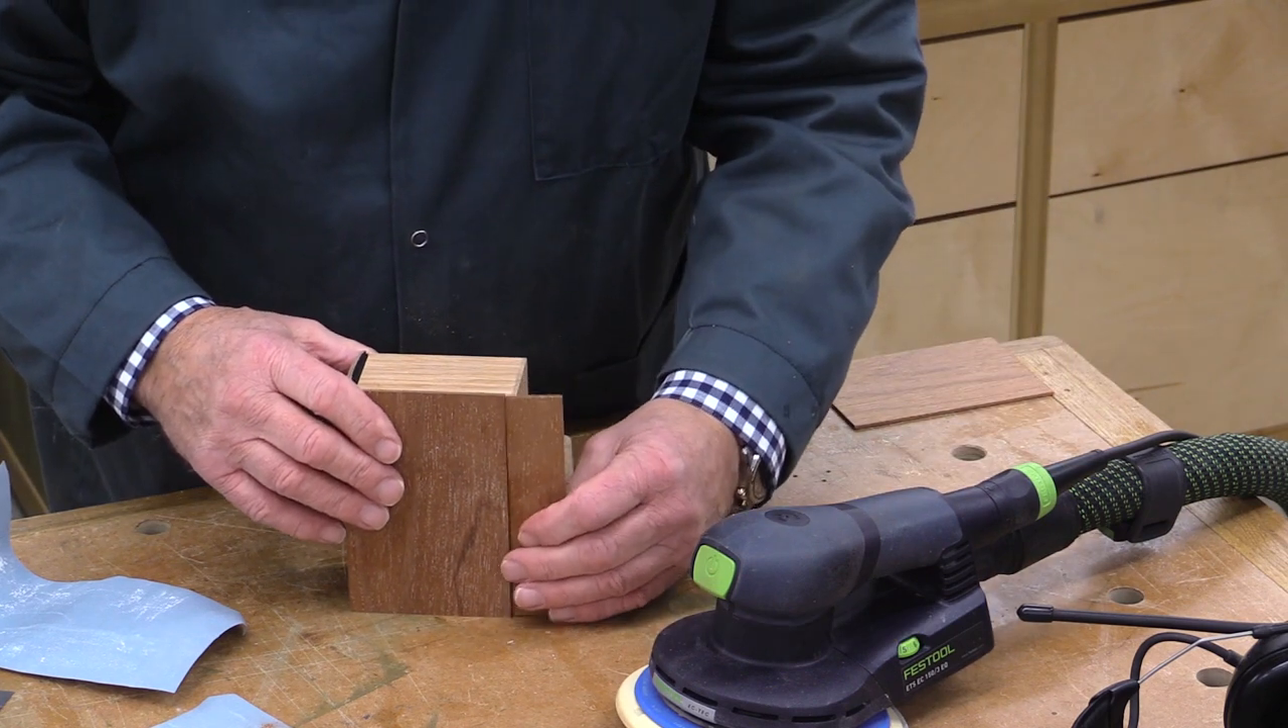This piece isn't quite wide enough so I've got a joining piece.